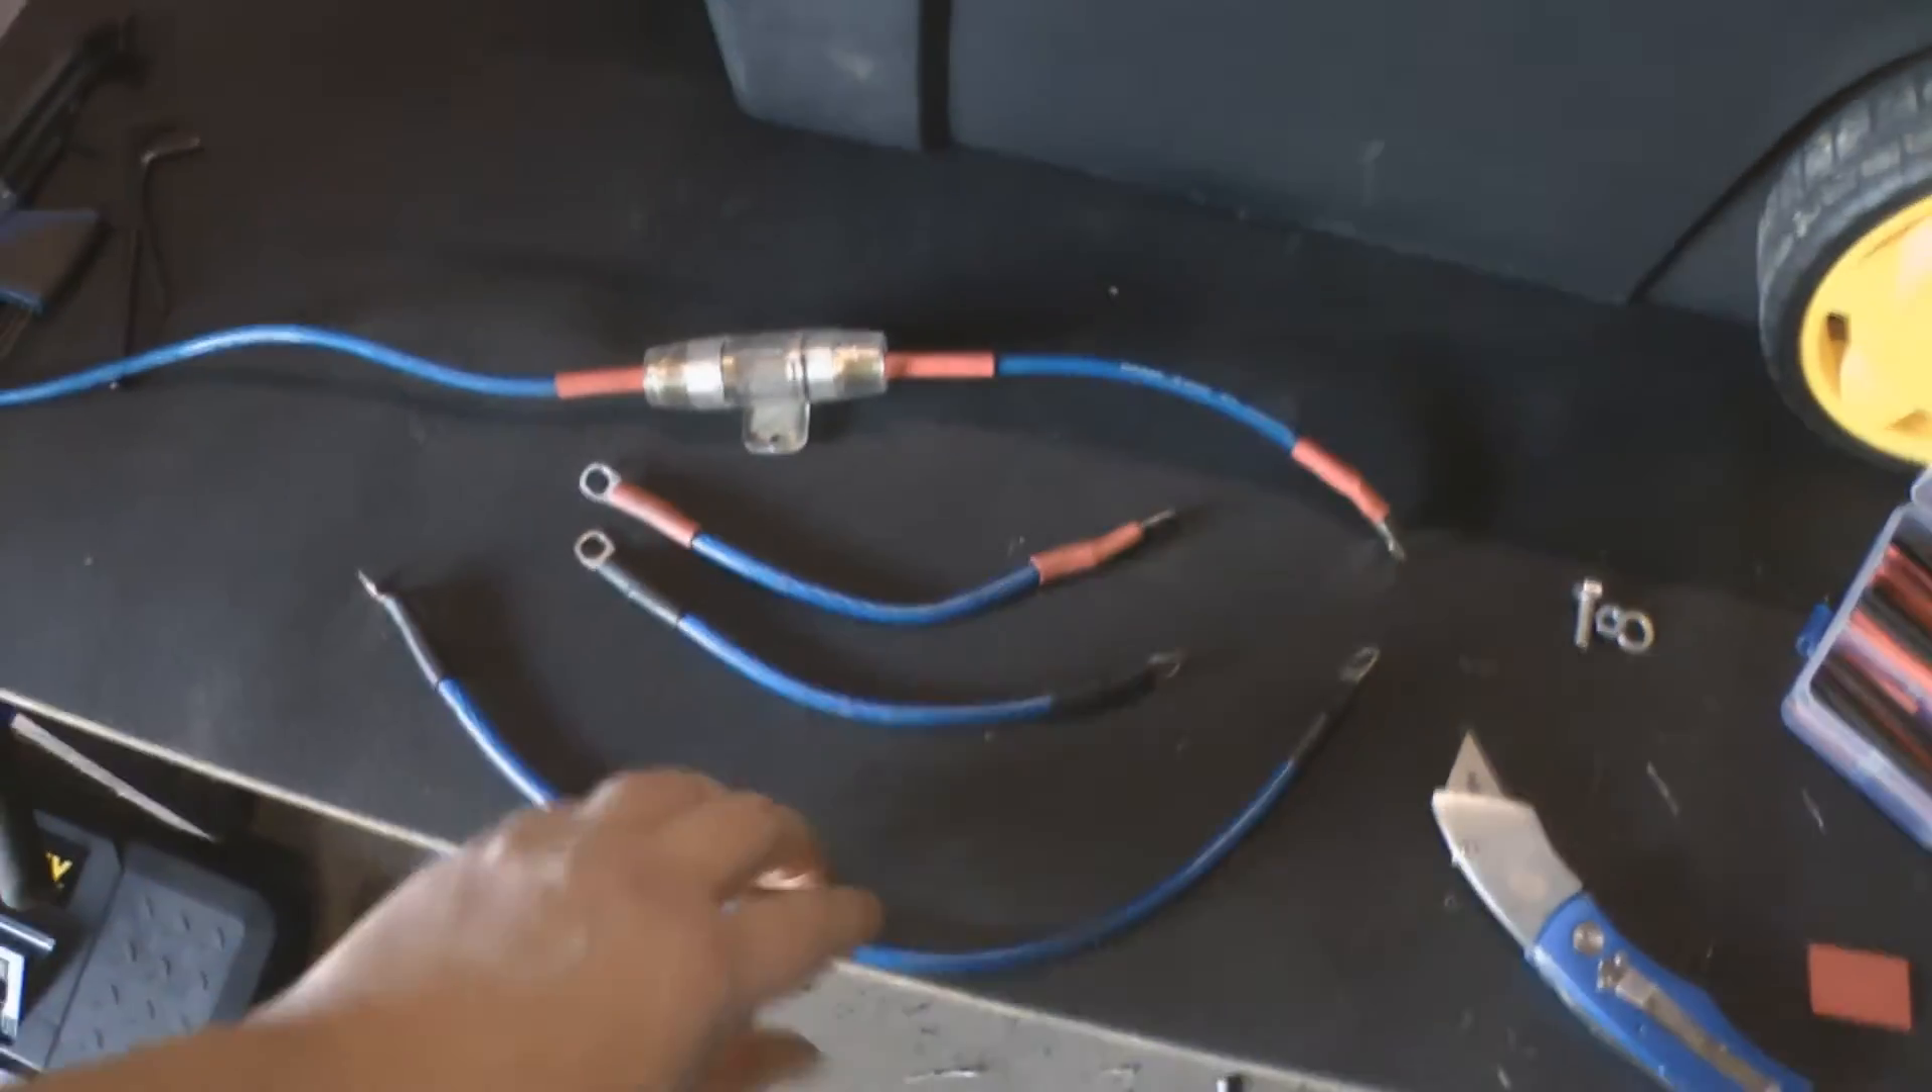Alright so that's all the battery cables done.